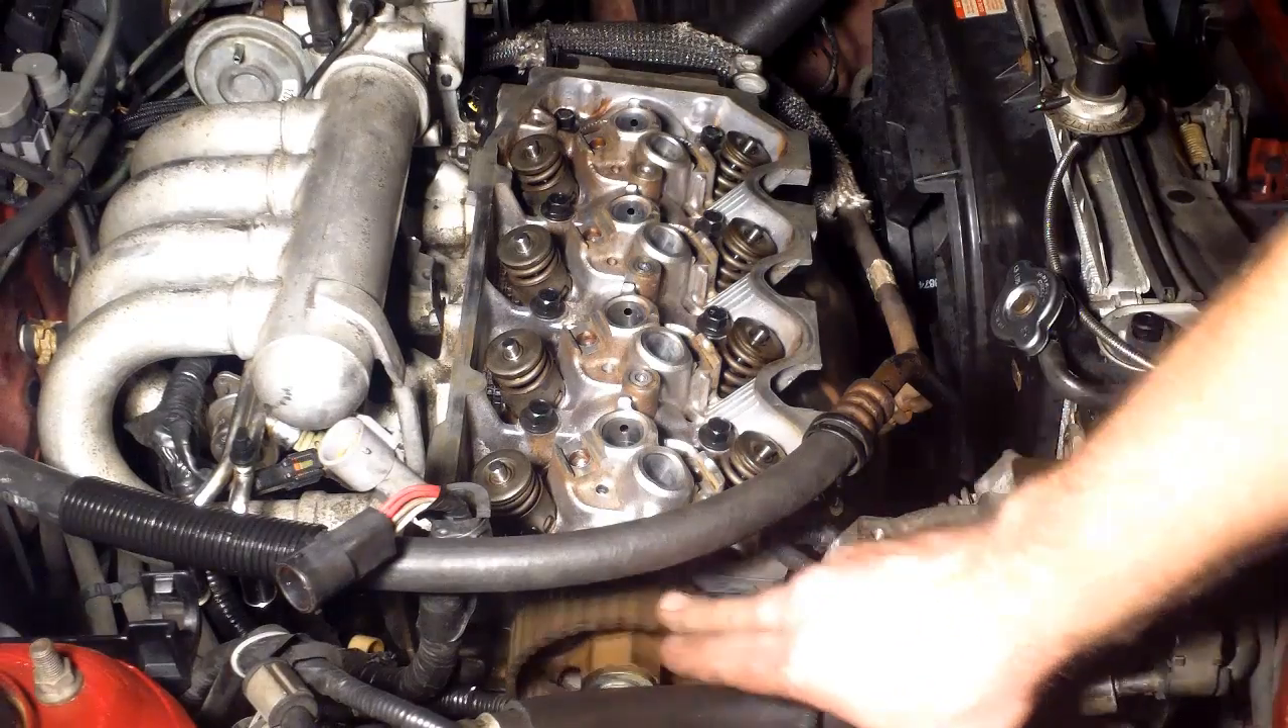Reason being is because I do not have my rockers. My lifters or anything installed yet.